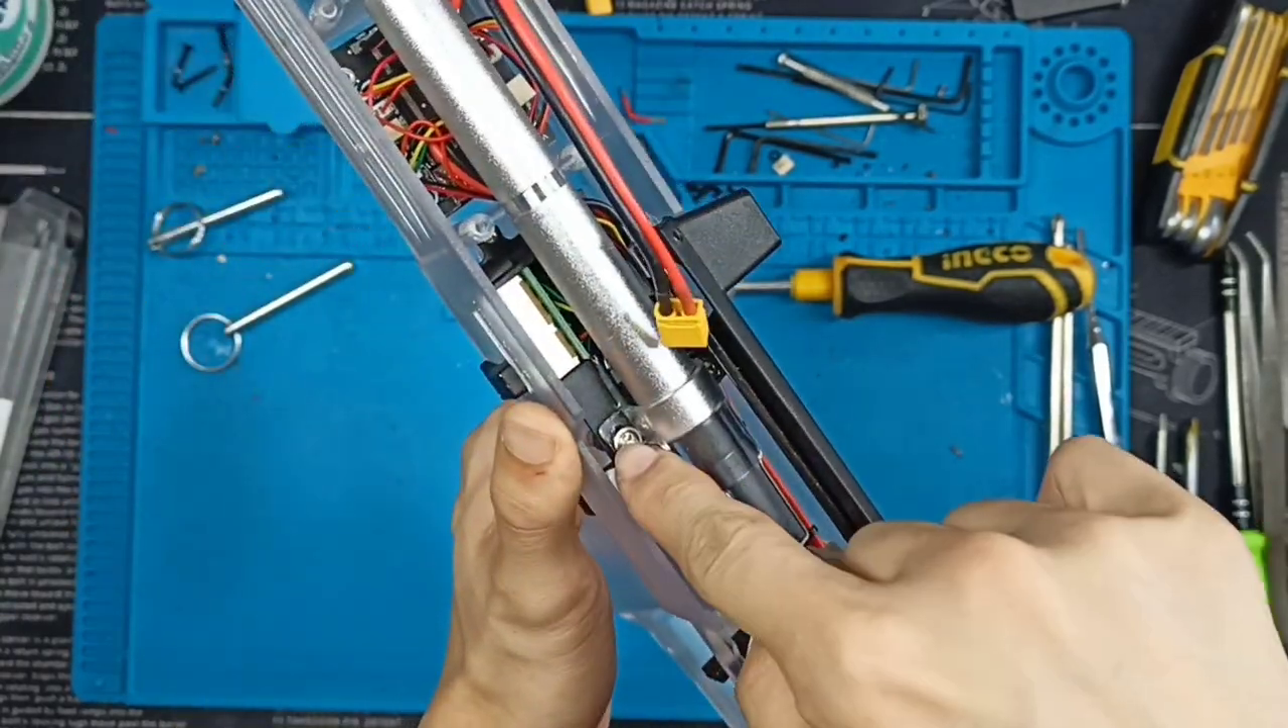Now, you will be able to see the barrel exposed right now.